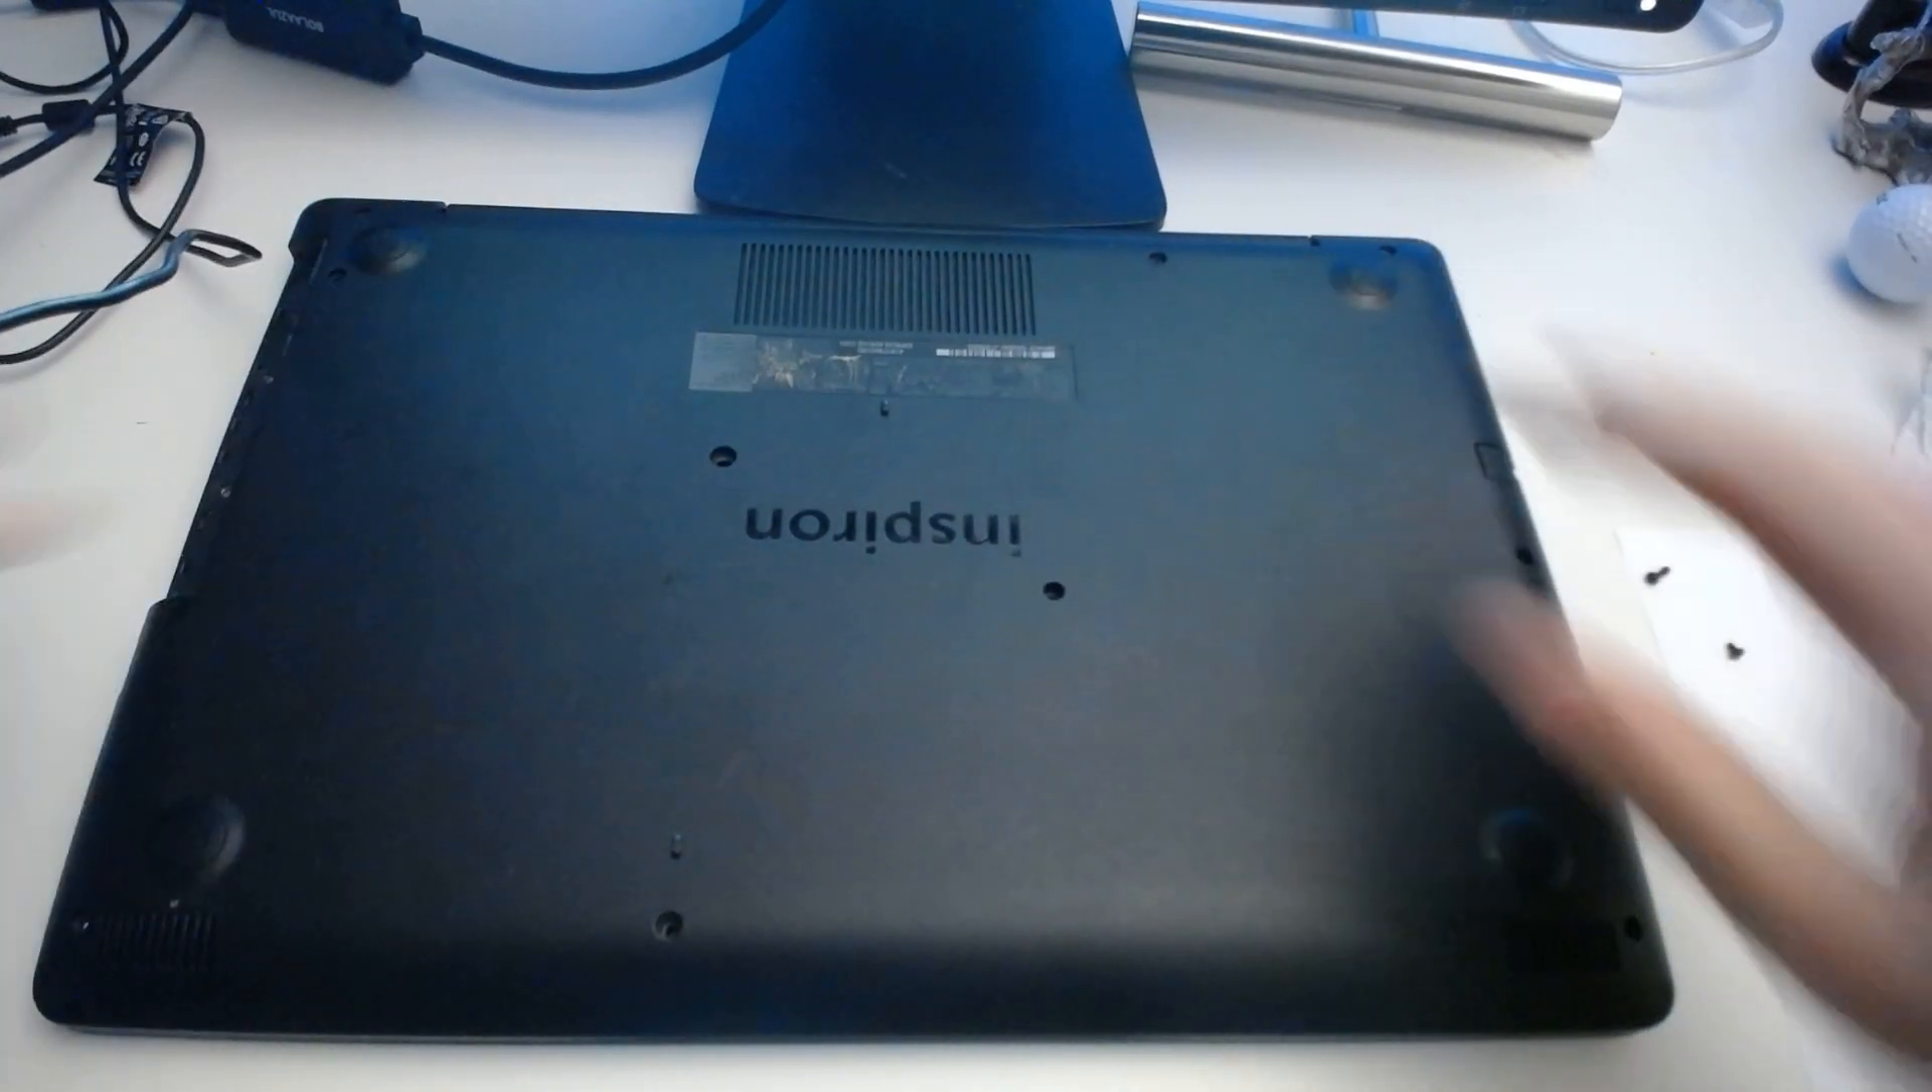All right, we've snapped this plate back in place here.